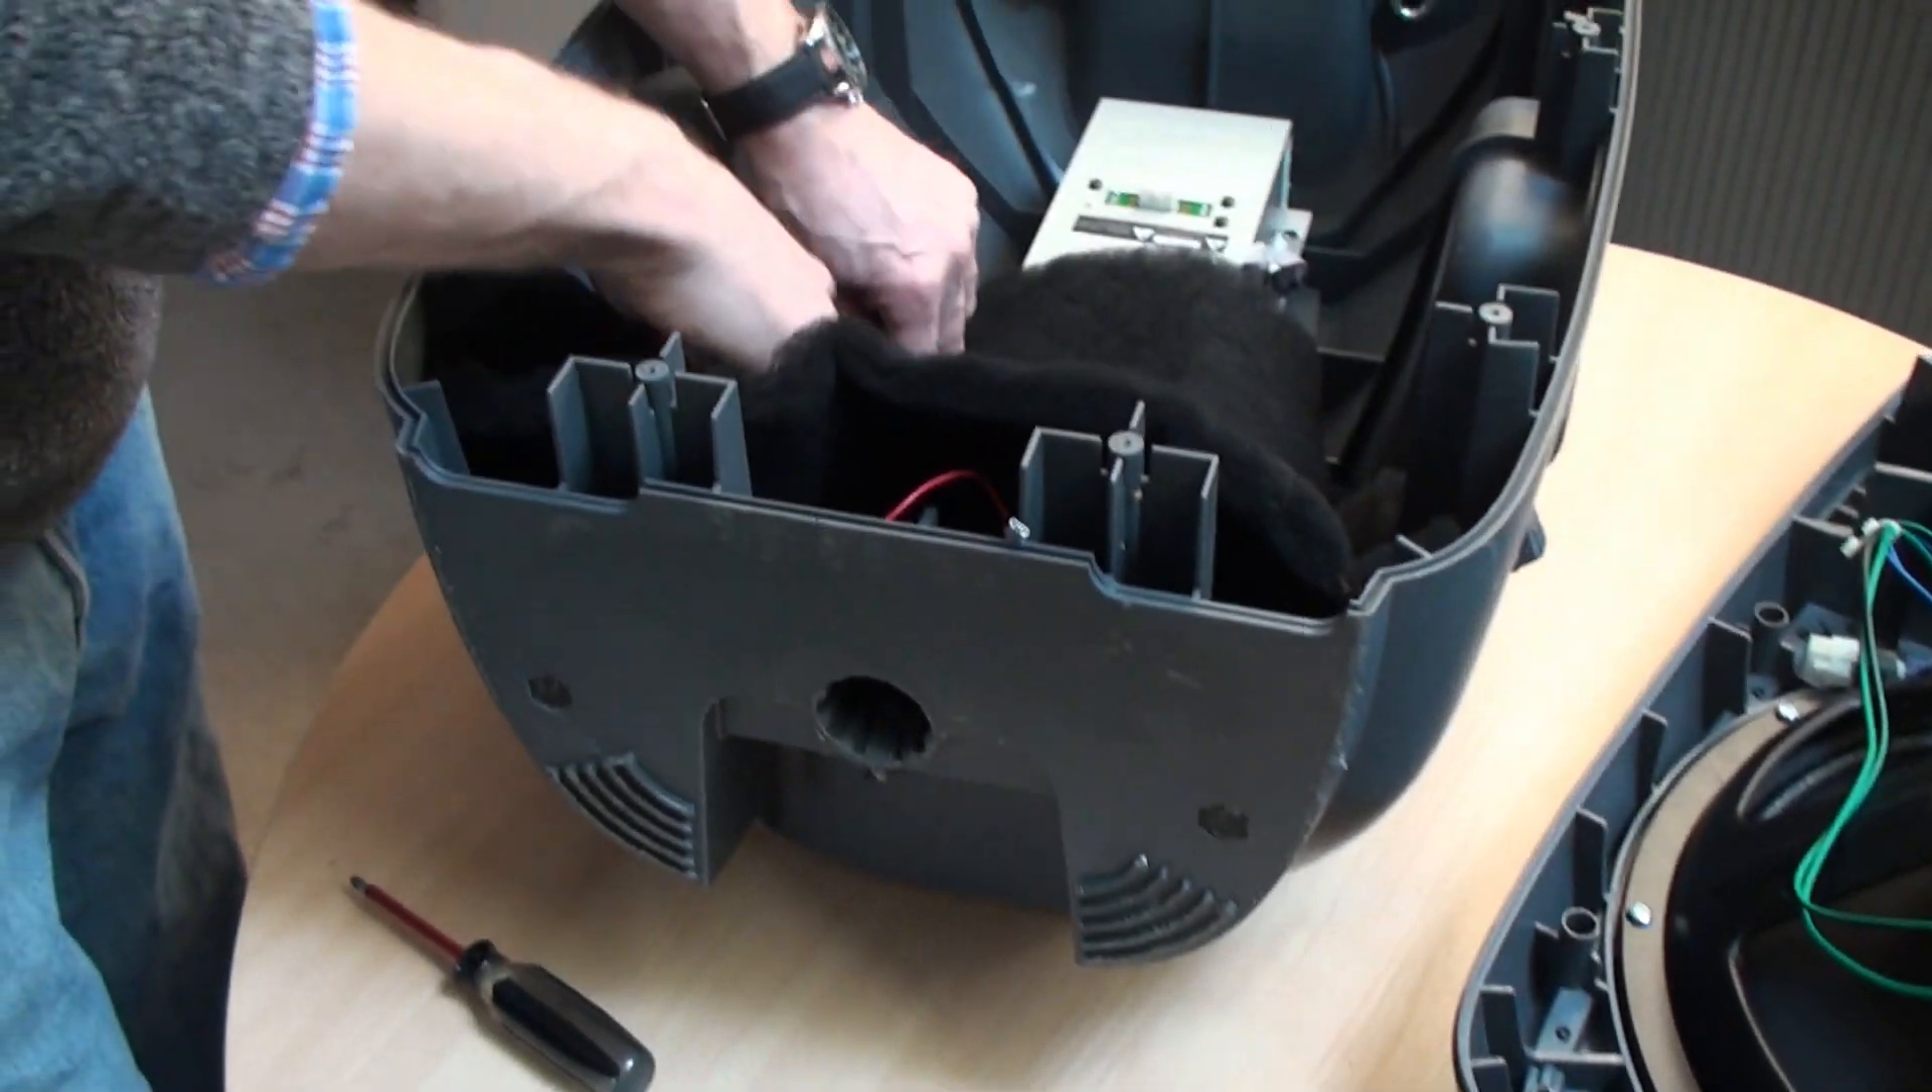OK, so the speaker's now lying on its back, so you can see we've removed the drive units and the front panel.